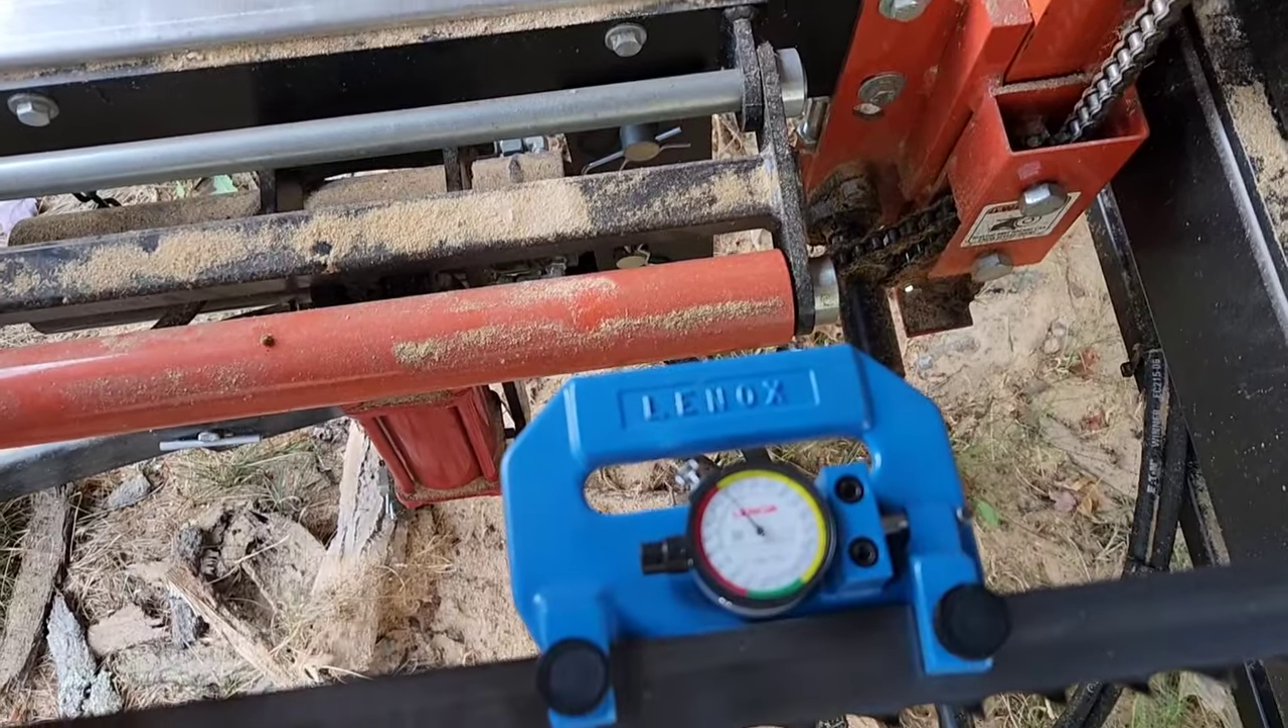Okay, so gauge is on there.